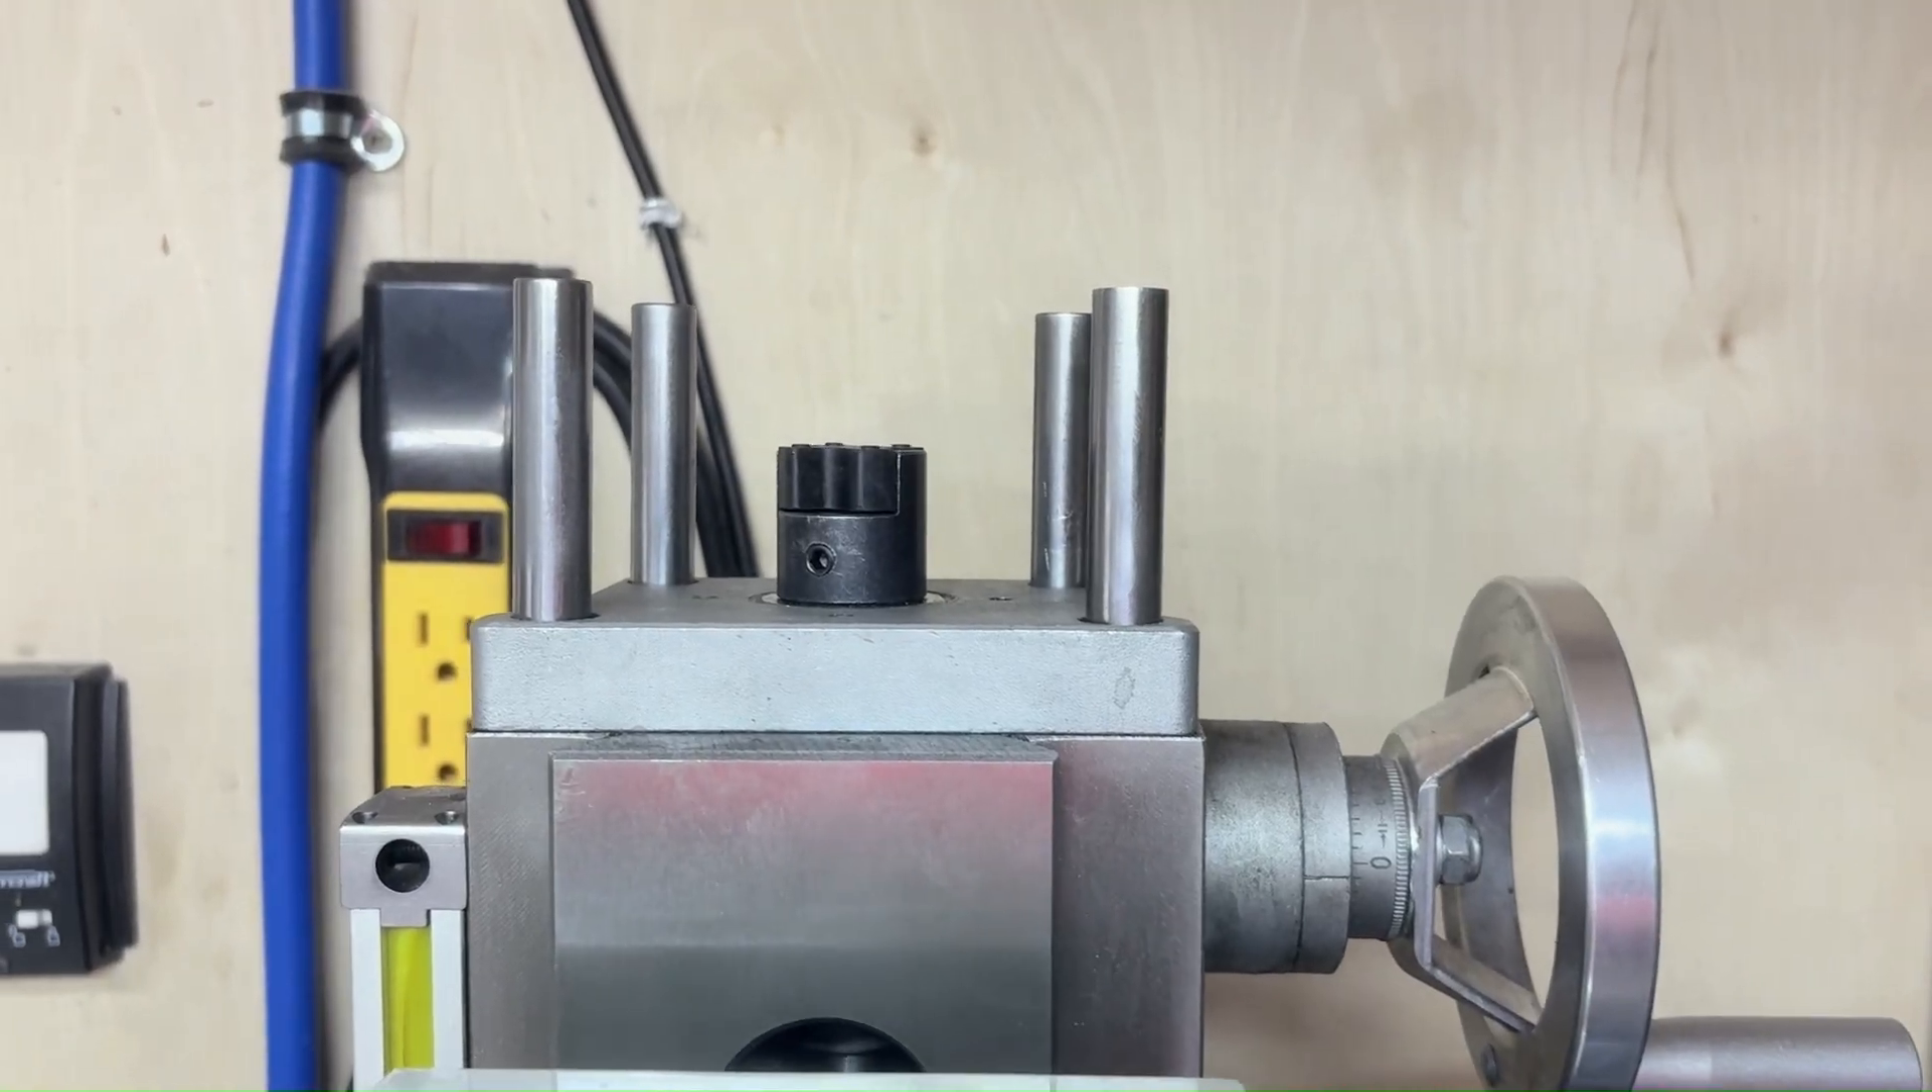So, got all those four risers in, you know, got the lead screw ready to go.